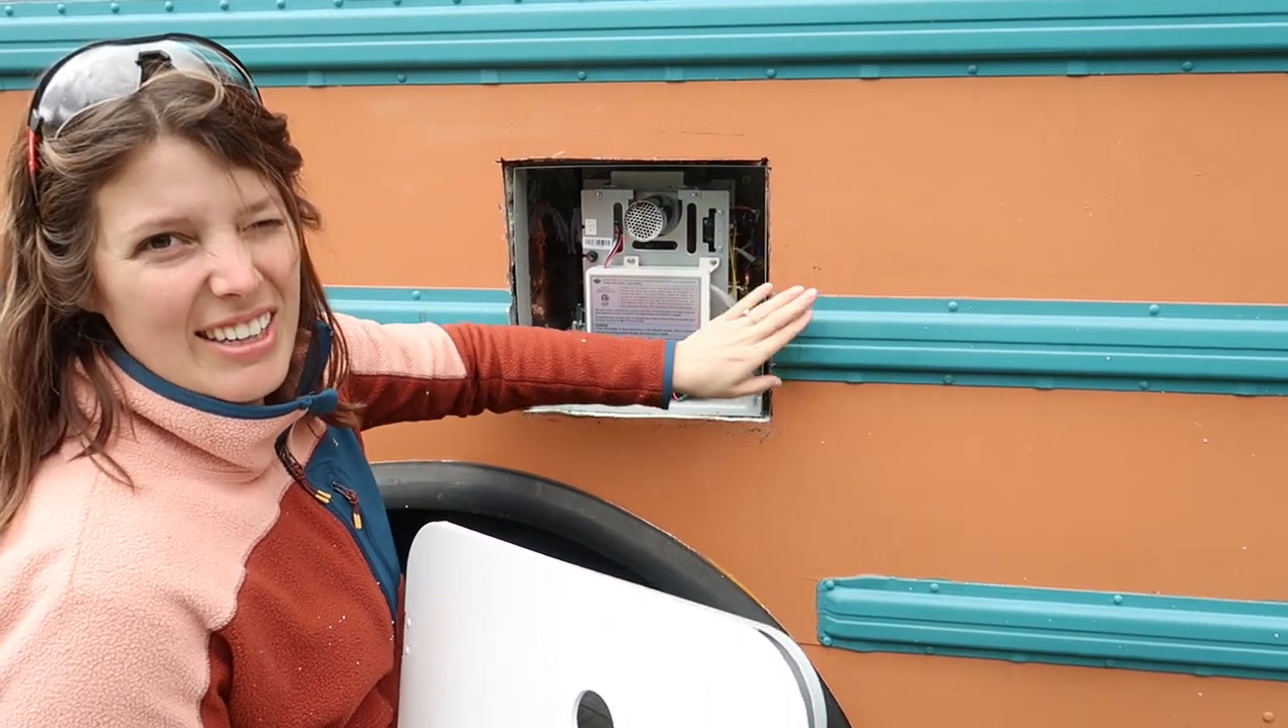So the cover is actually a lot wider than what our hole is so we just need to trim off the rub rail on either side.